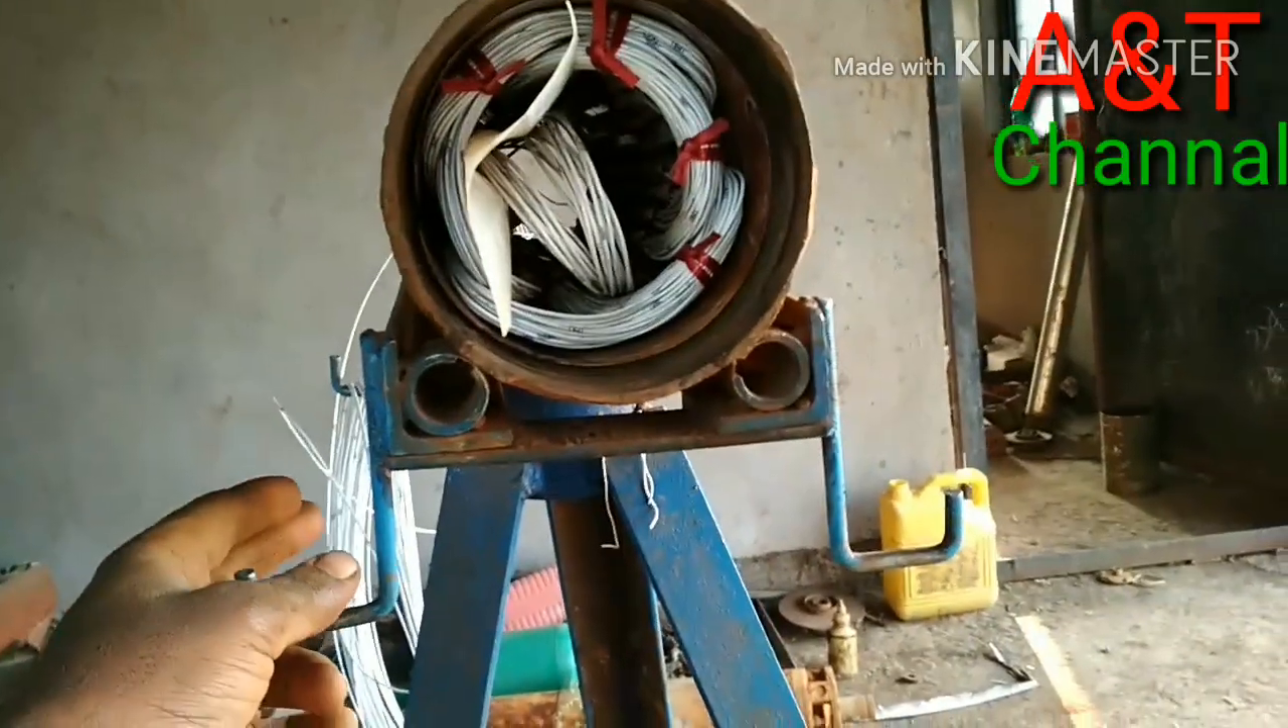हमने आराम से इस मोटर को रख दिया है स्टेंड के उपर।